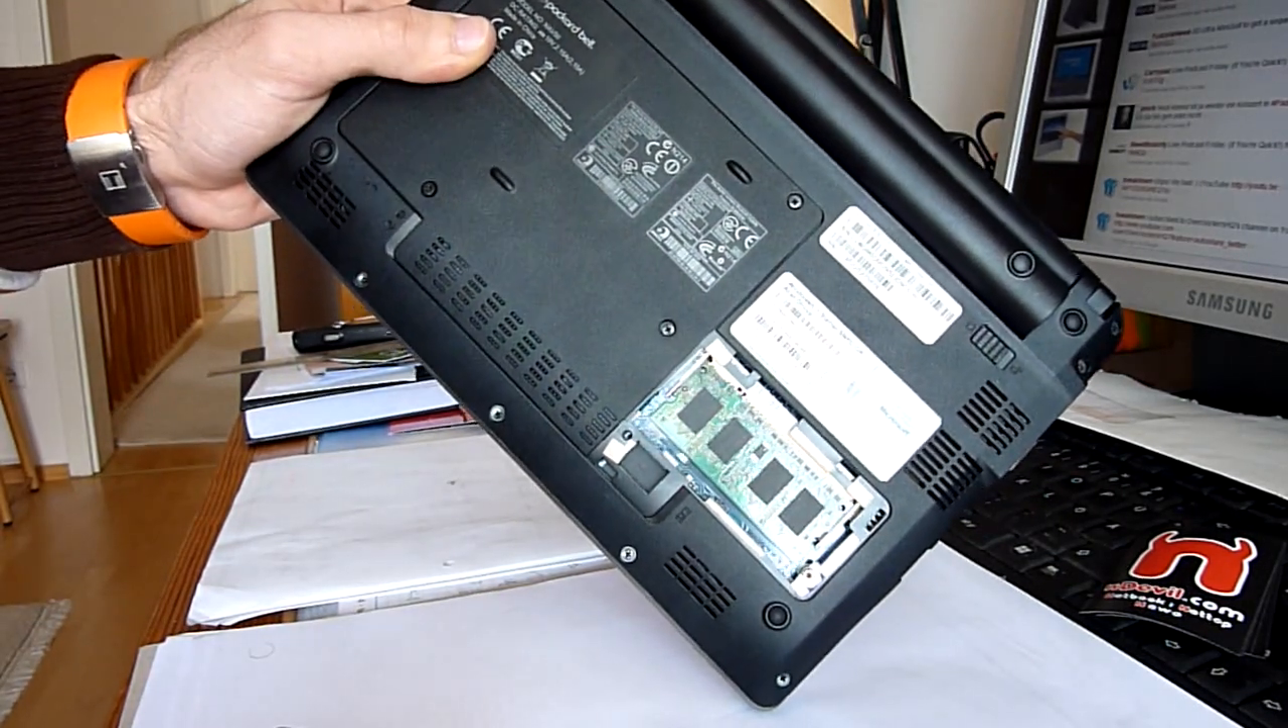You can already see we have the RAM stick inside.